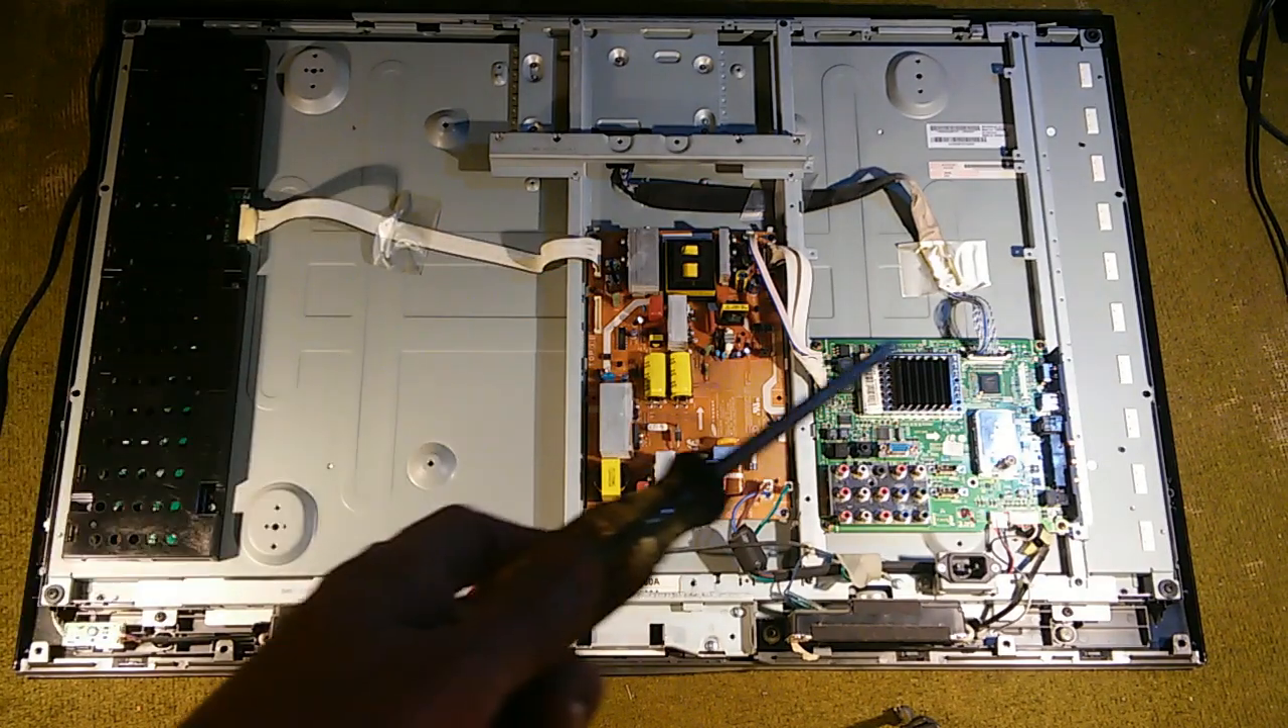Now with the back off, we can see what's inside.